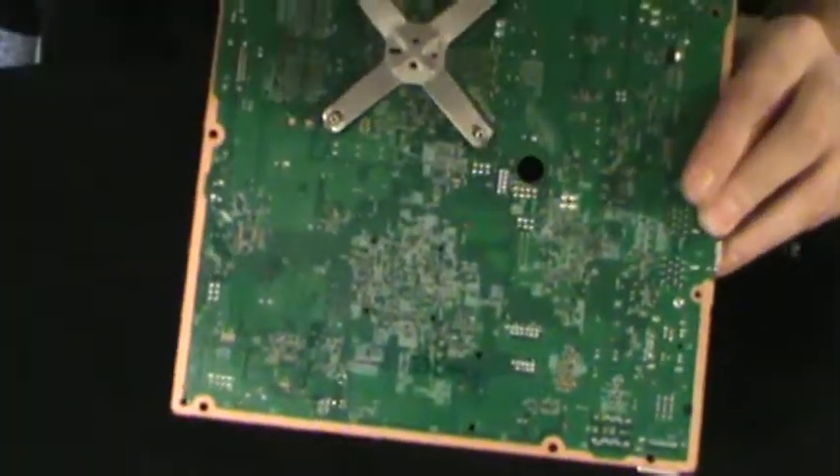Last but not least, we have the motherboard out of the case.